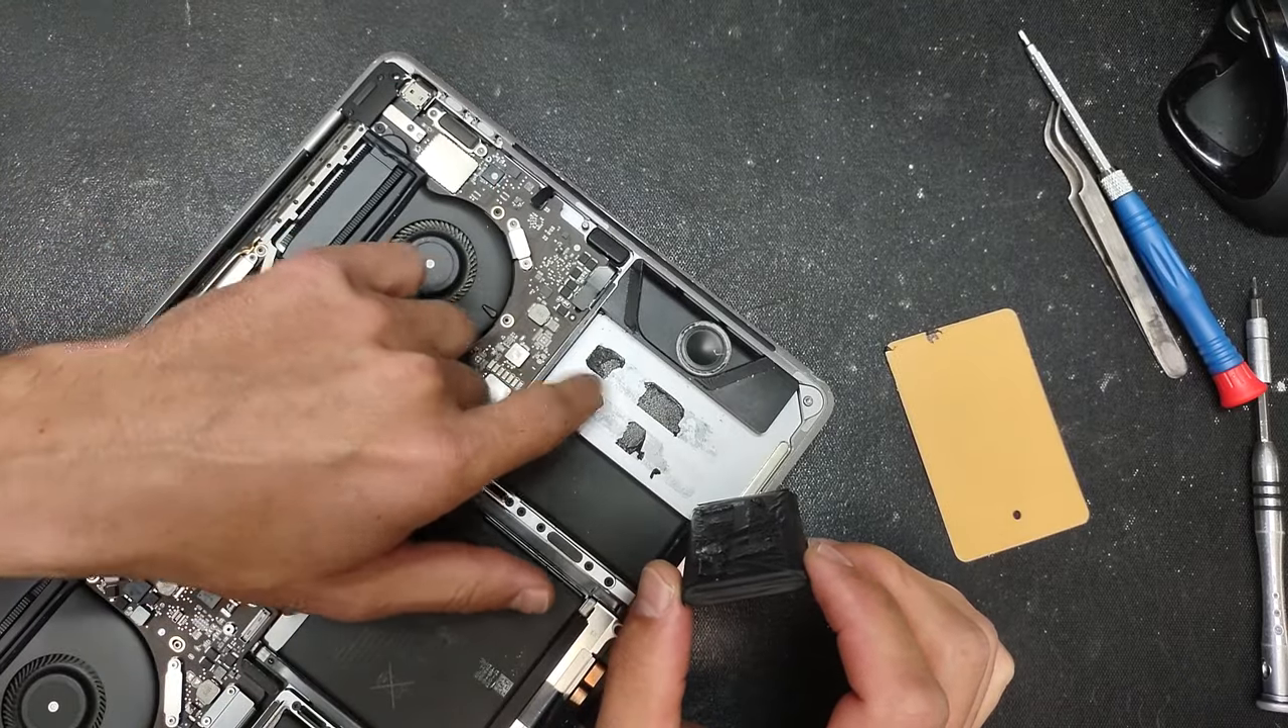So the first cell of the battery is removed.